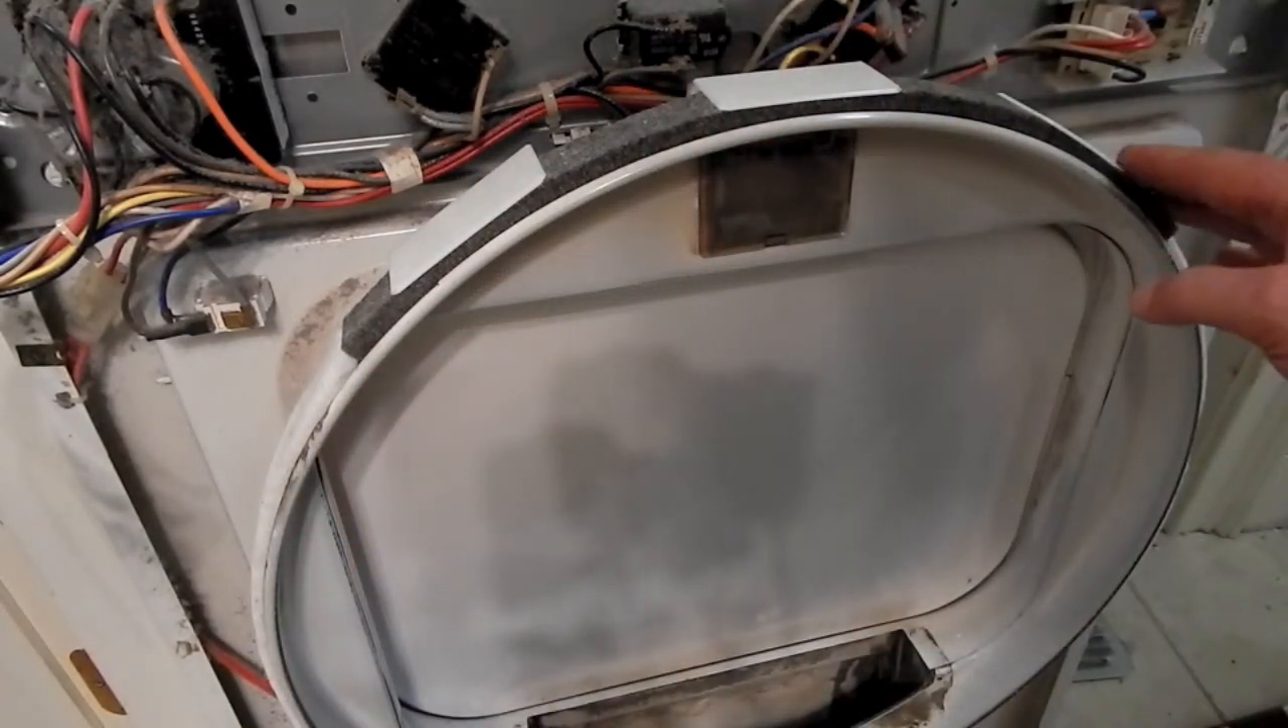Alright I've finished installing the new felt assembly with the glides.